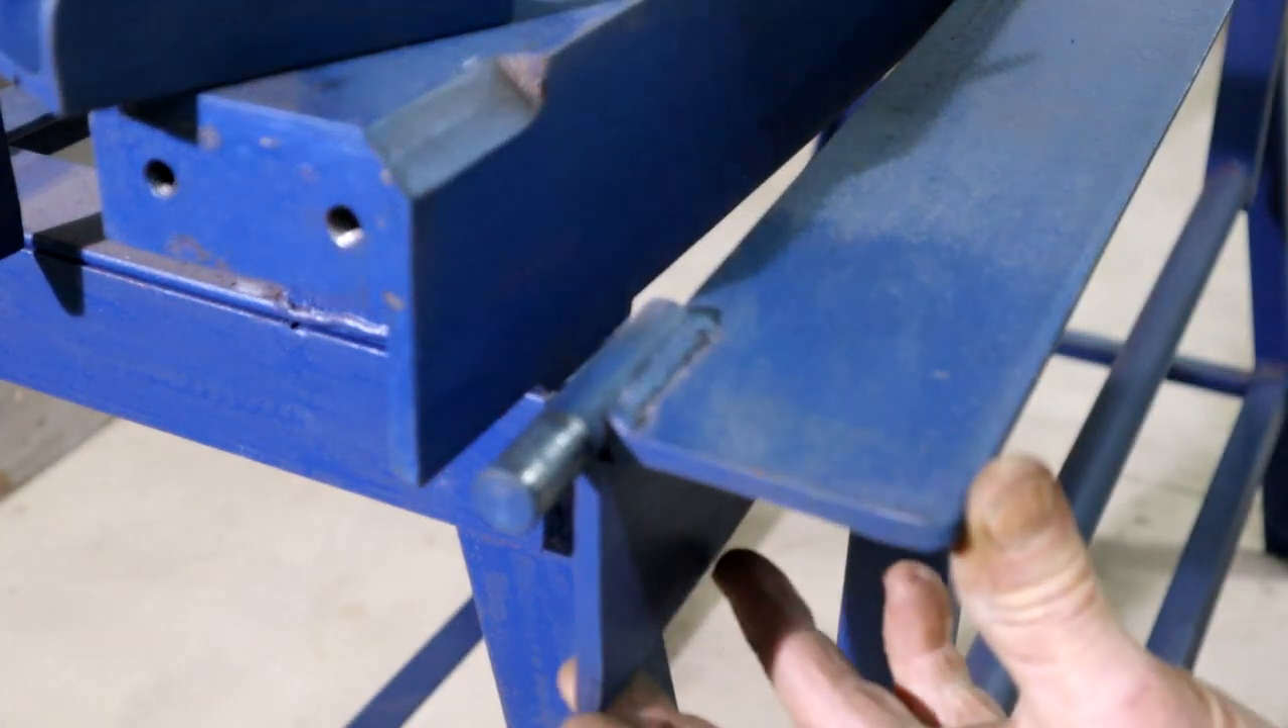This length of 16 millimeter round bar, 5 8 inches, is welded onto this piece of angle bar.